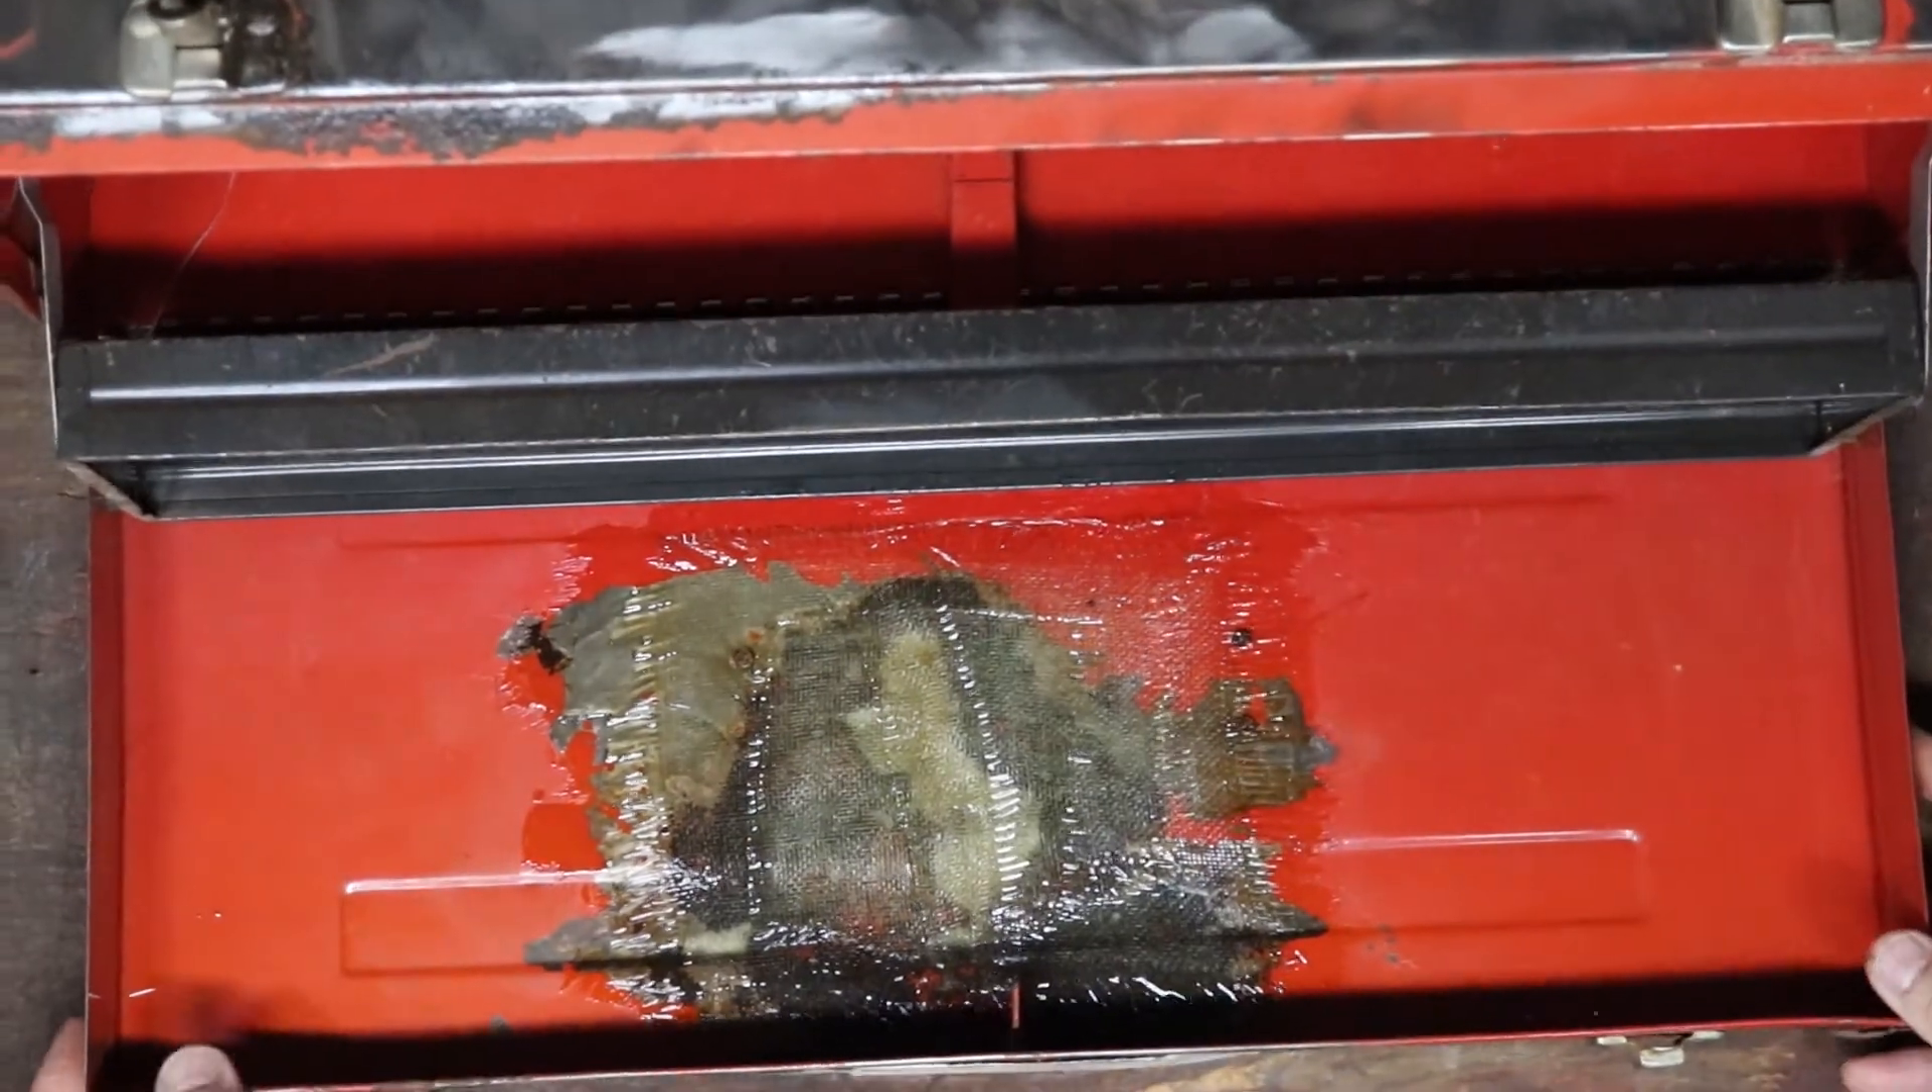We have all the resin on top, we have the sheets, and now on top the hole is patched.